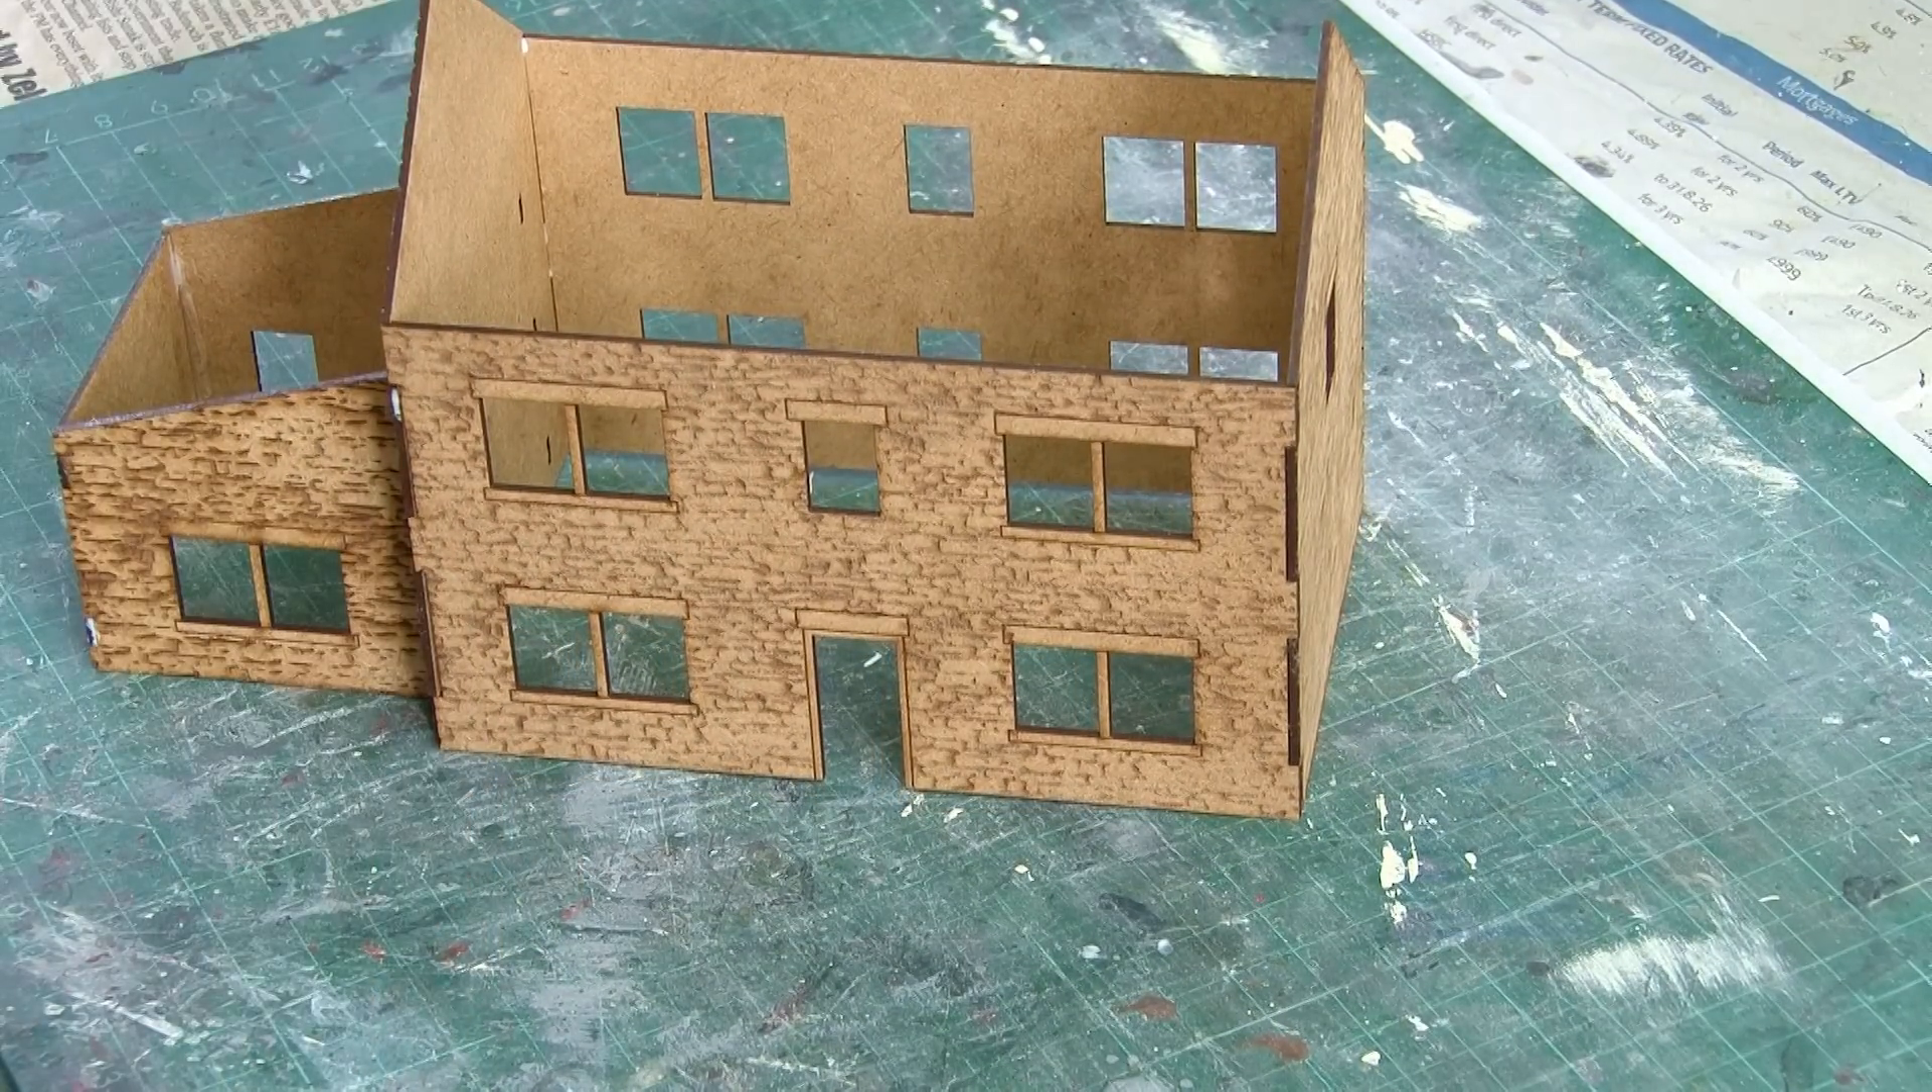The main building has some slots at one end to accommodate the extension which with a little bit of adjustment can then be glued in place. And that is the main structure all together with minimal fuss.